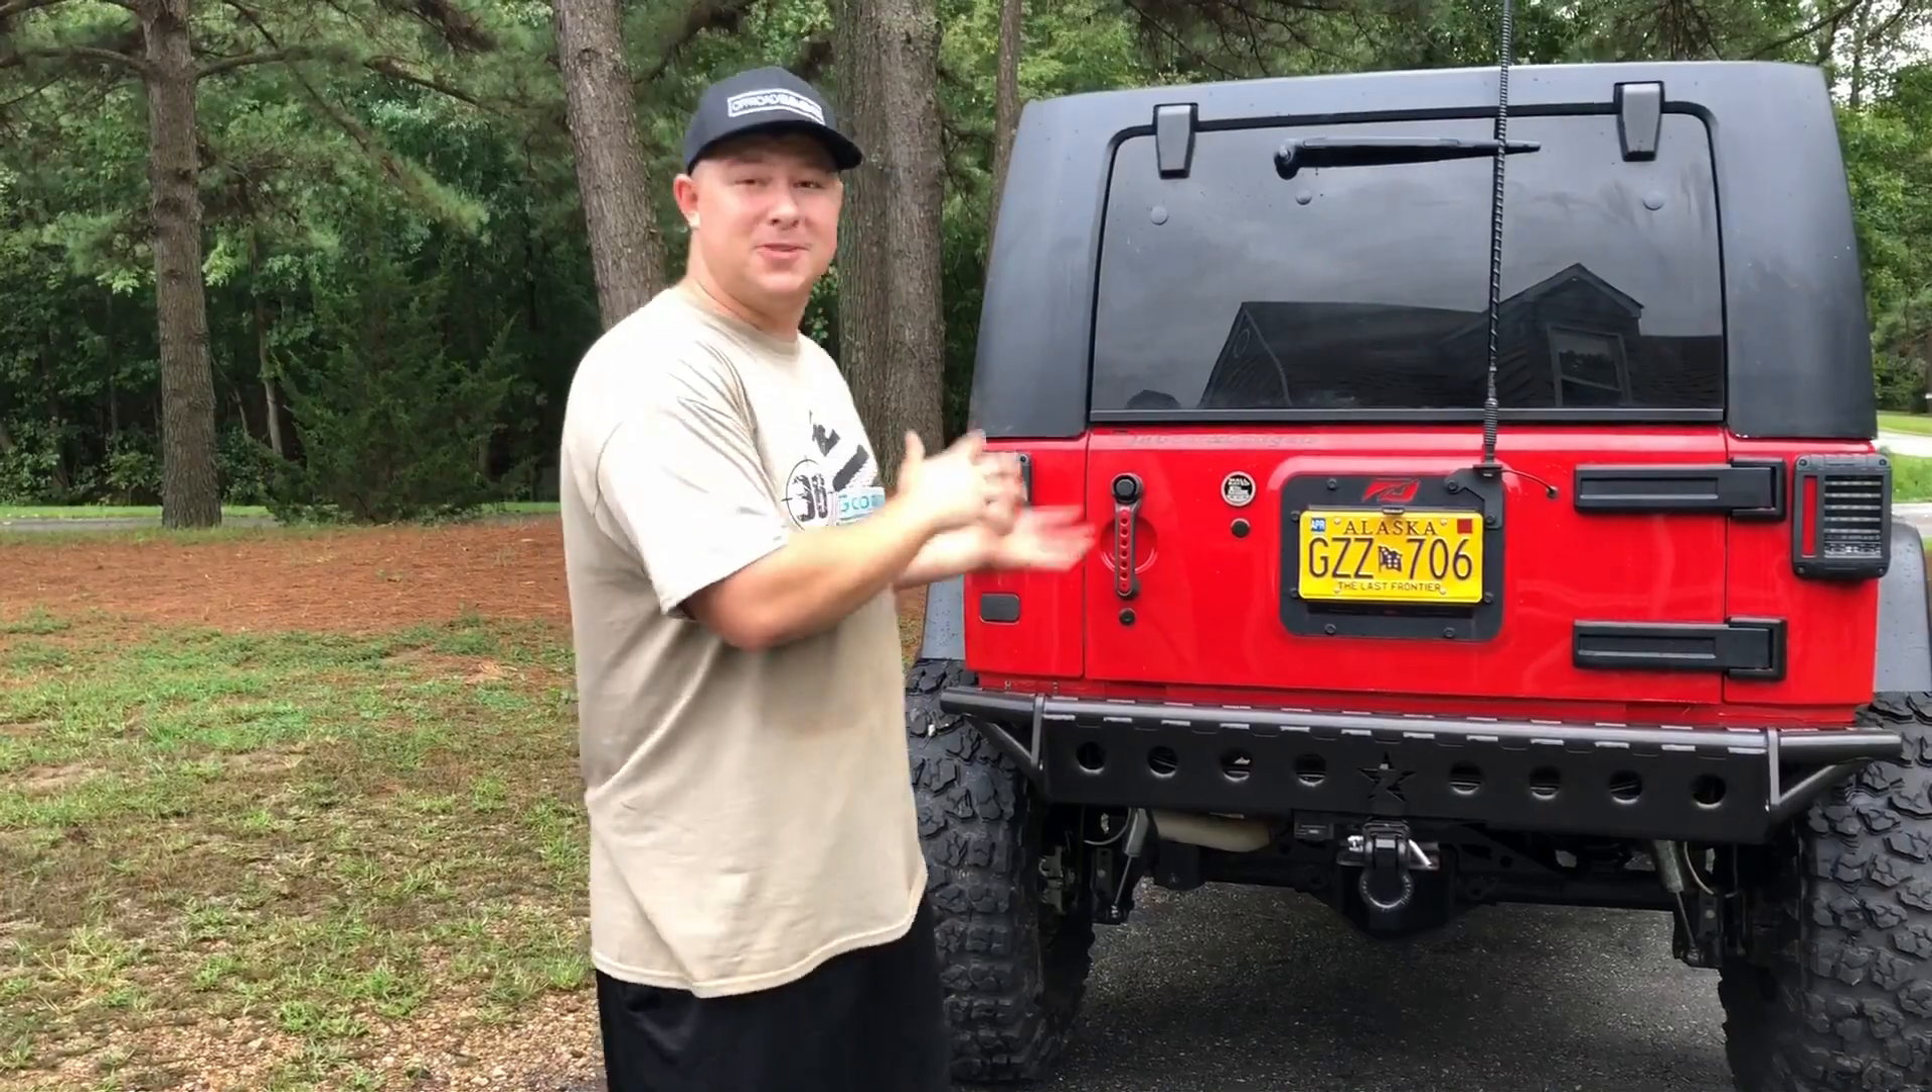Alright guys so as you can tell the bumper's installed and on.